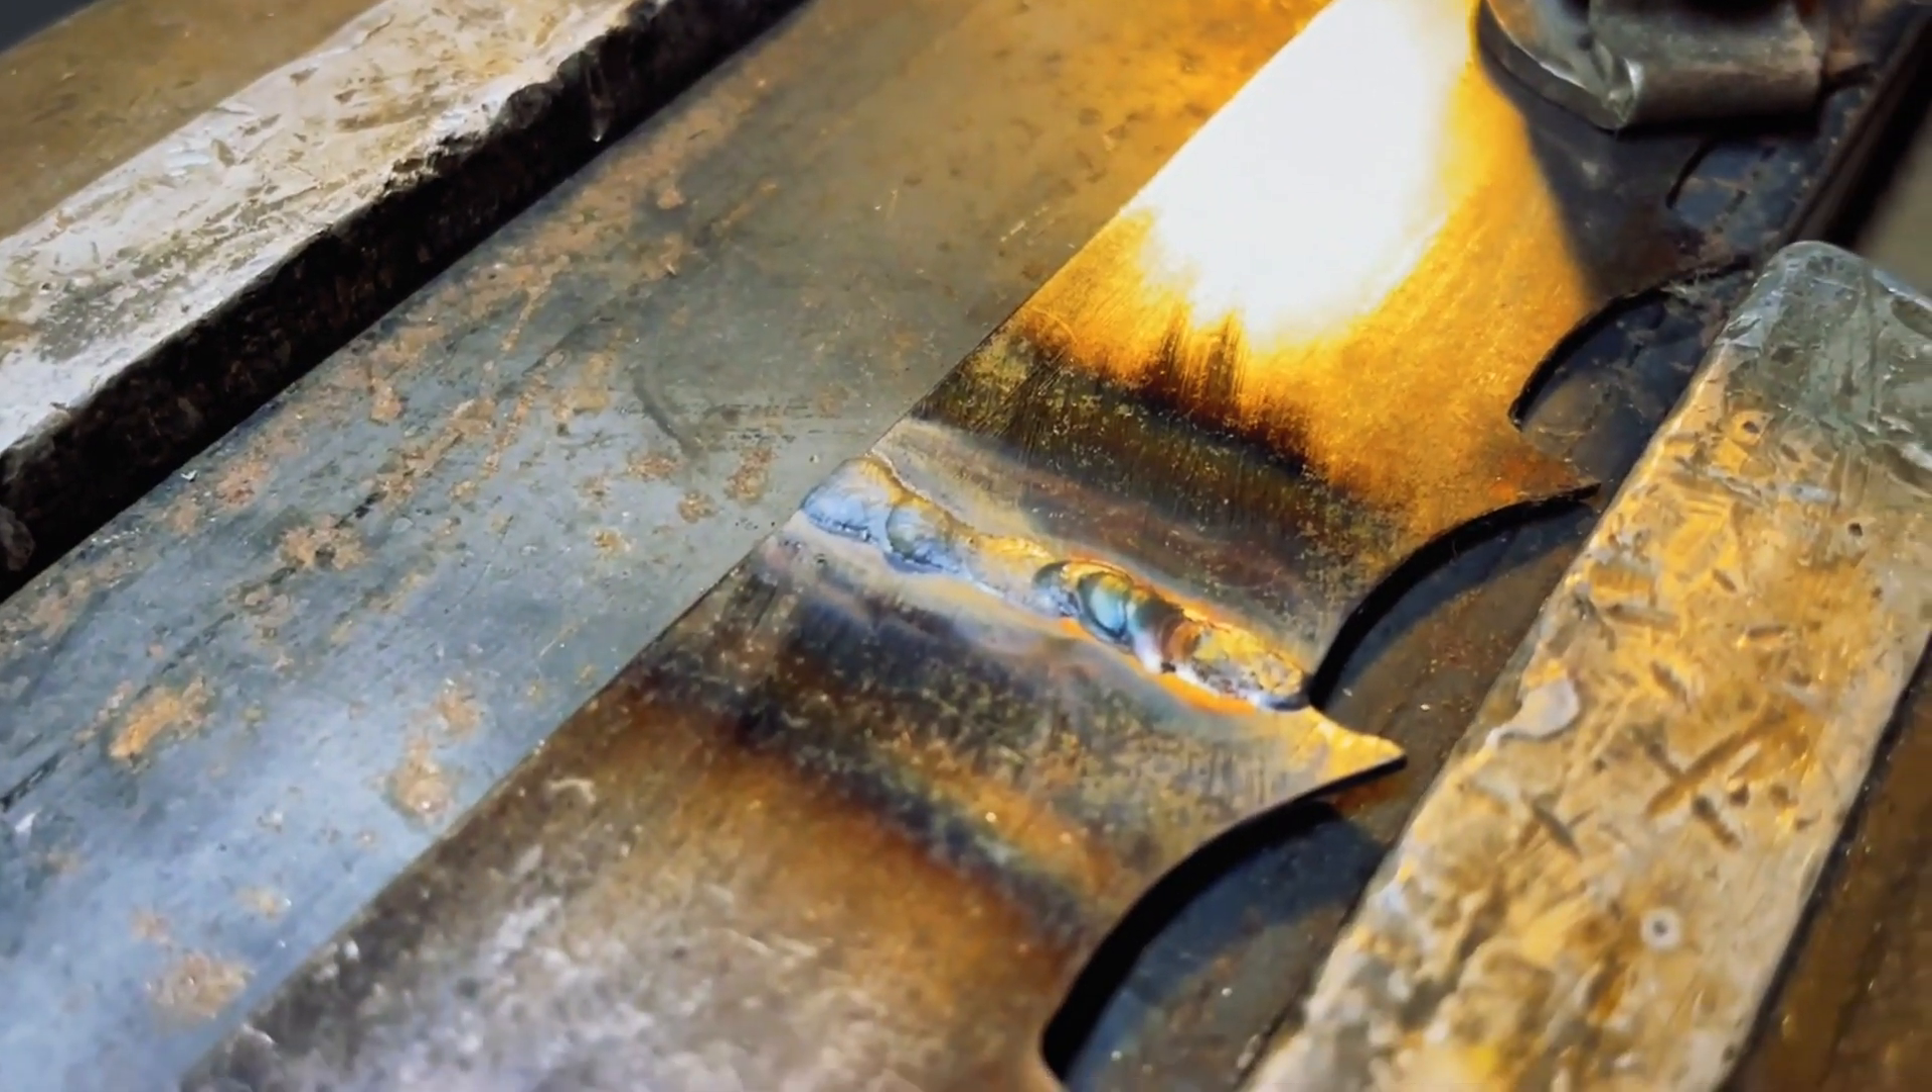There's the finished weld i know it ain't the prettiest thing but it's sound and uh nothing's warped all the heck.